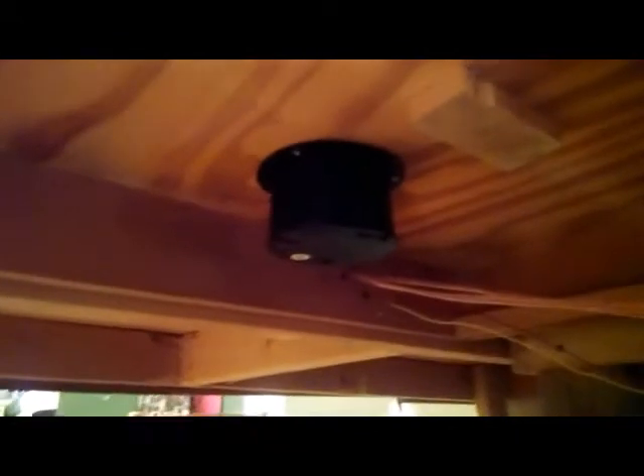Alright so I have the puck attached up underneath the training table.